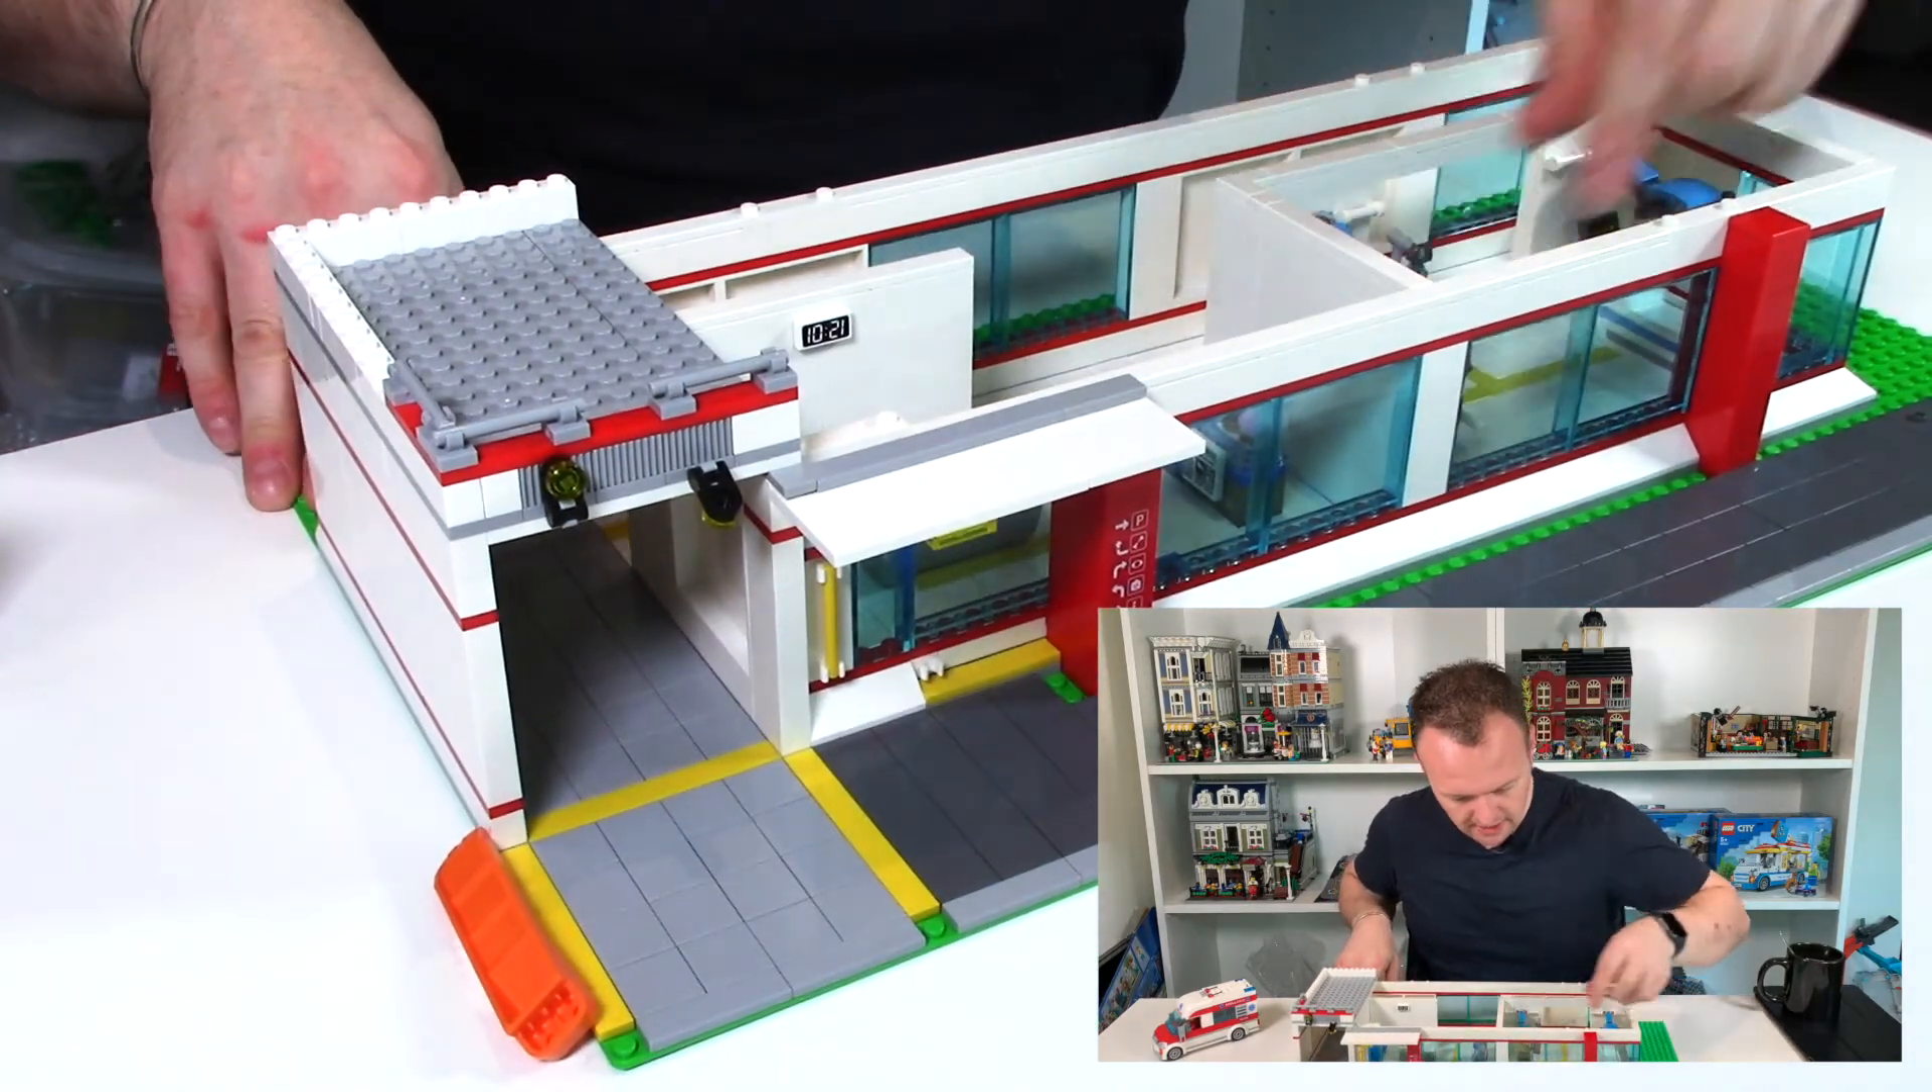So we've got the roof on the garage.